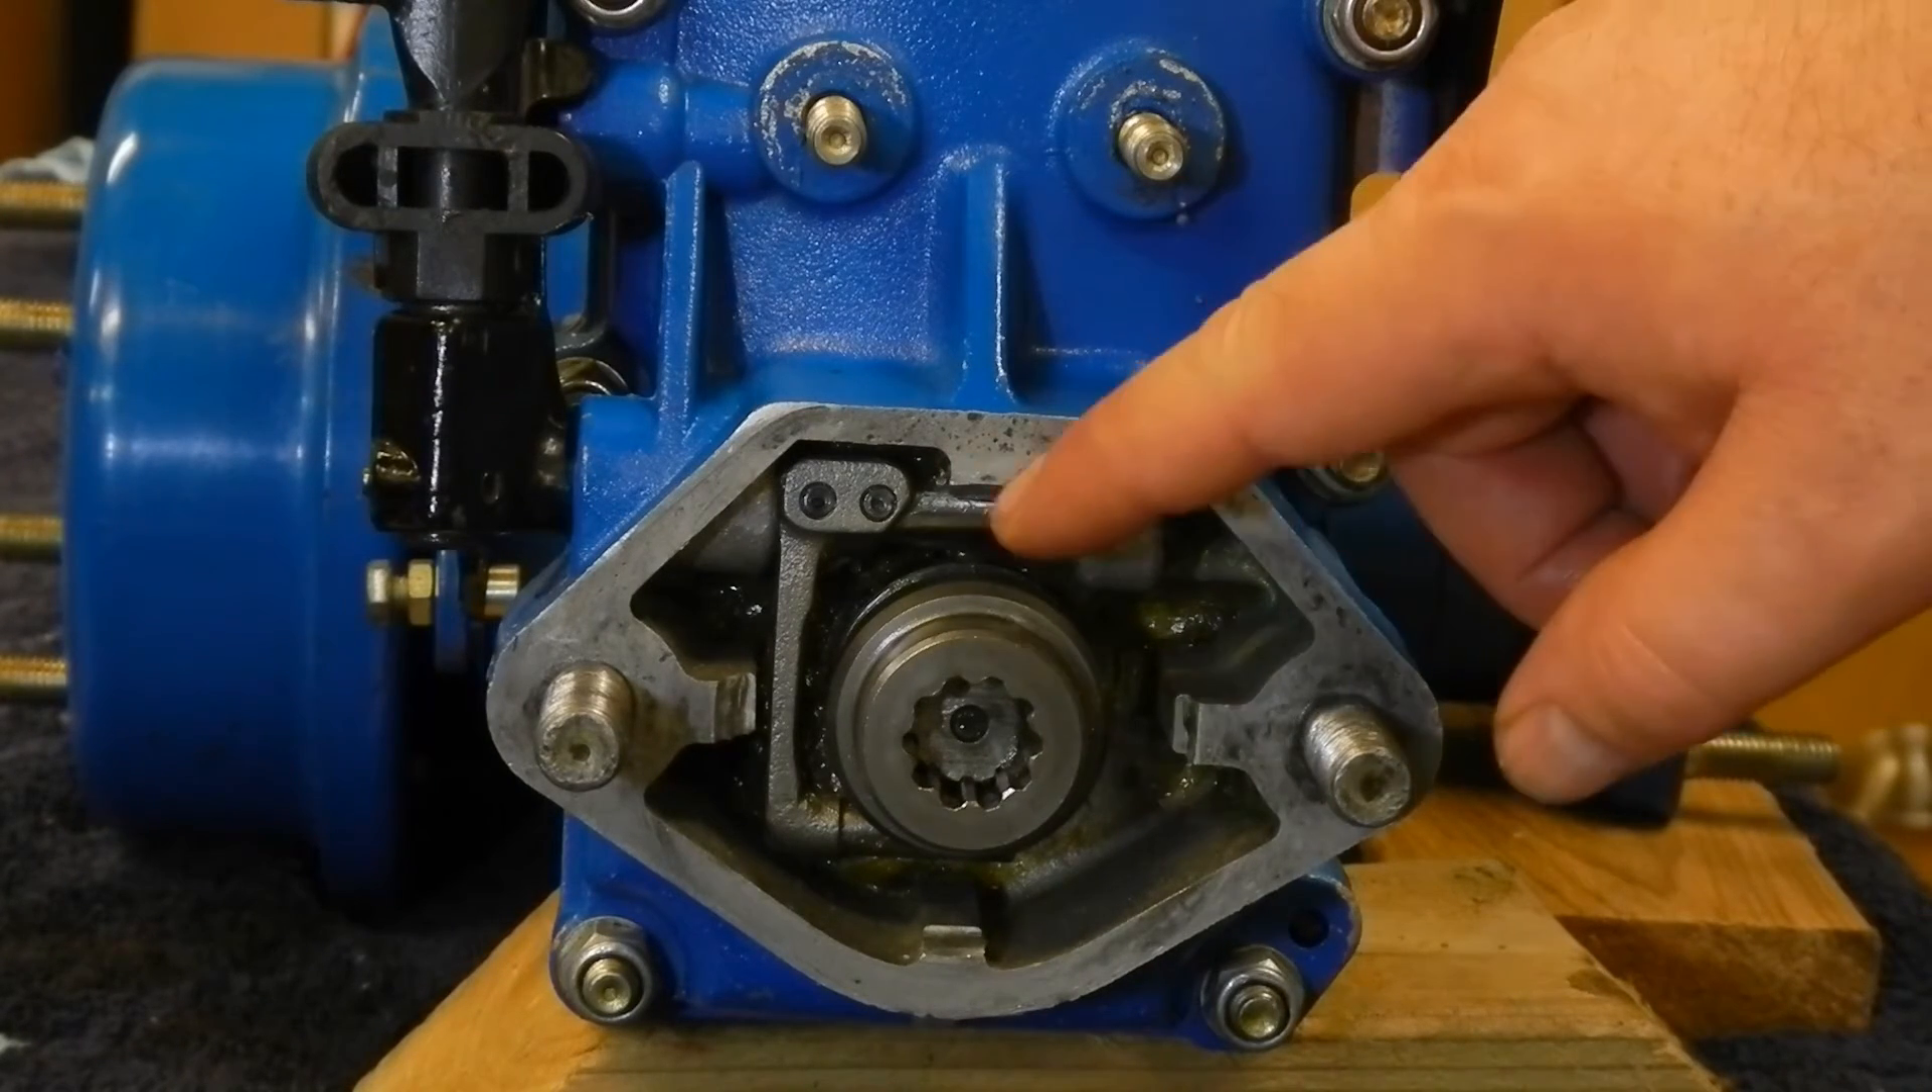Uh, I've taken the PTO cover off, and removed as much of the grease as I could to see what's going on.